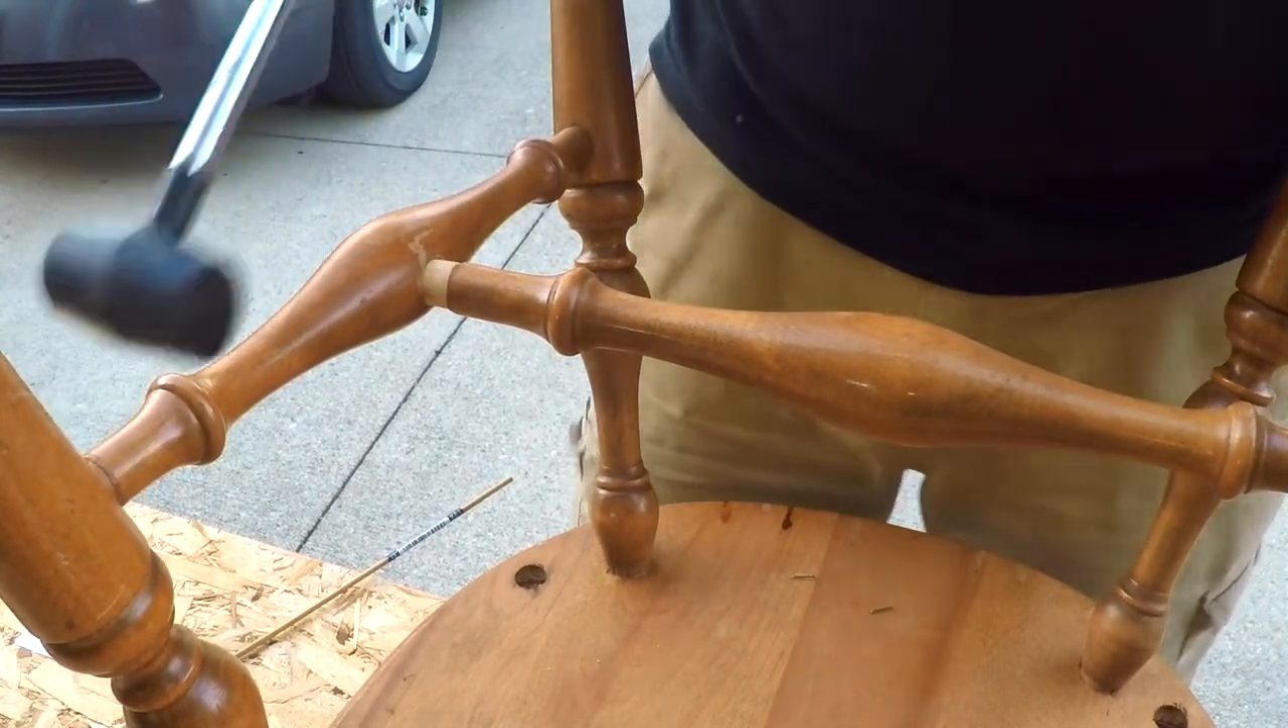But as you can still see we got that much of the wood that's still out of the of the mortise.